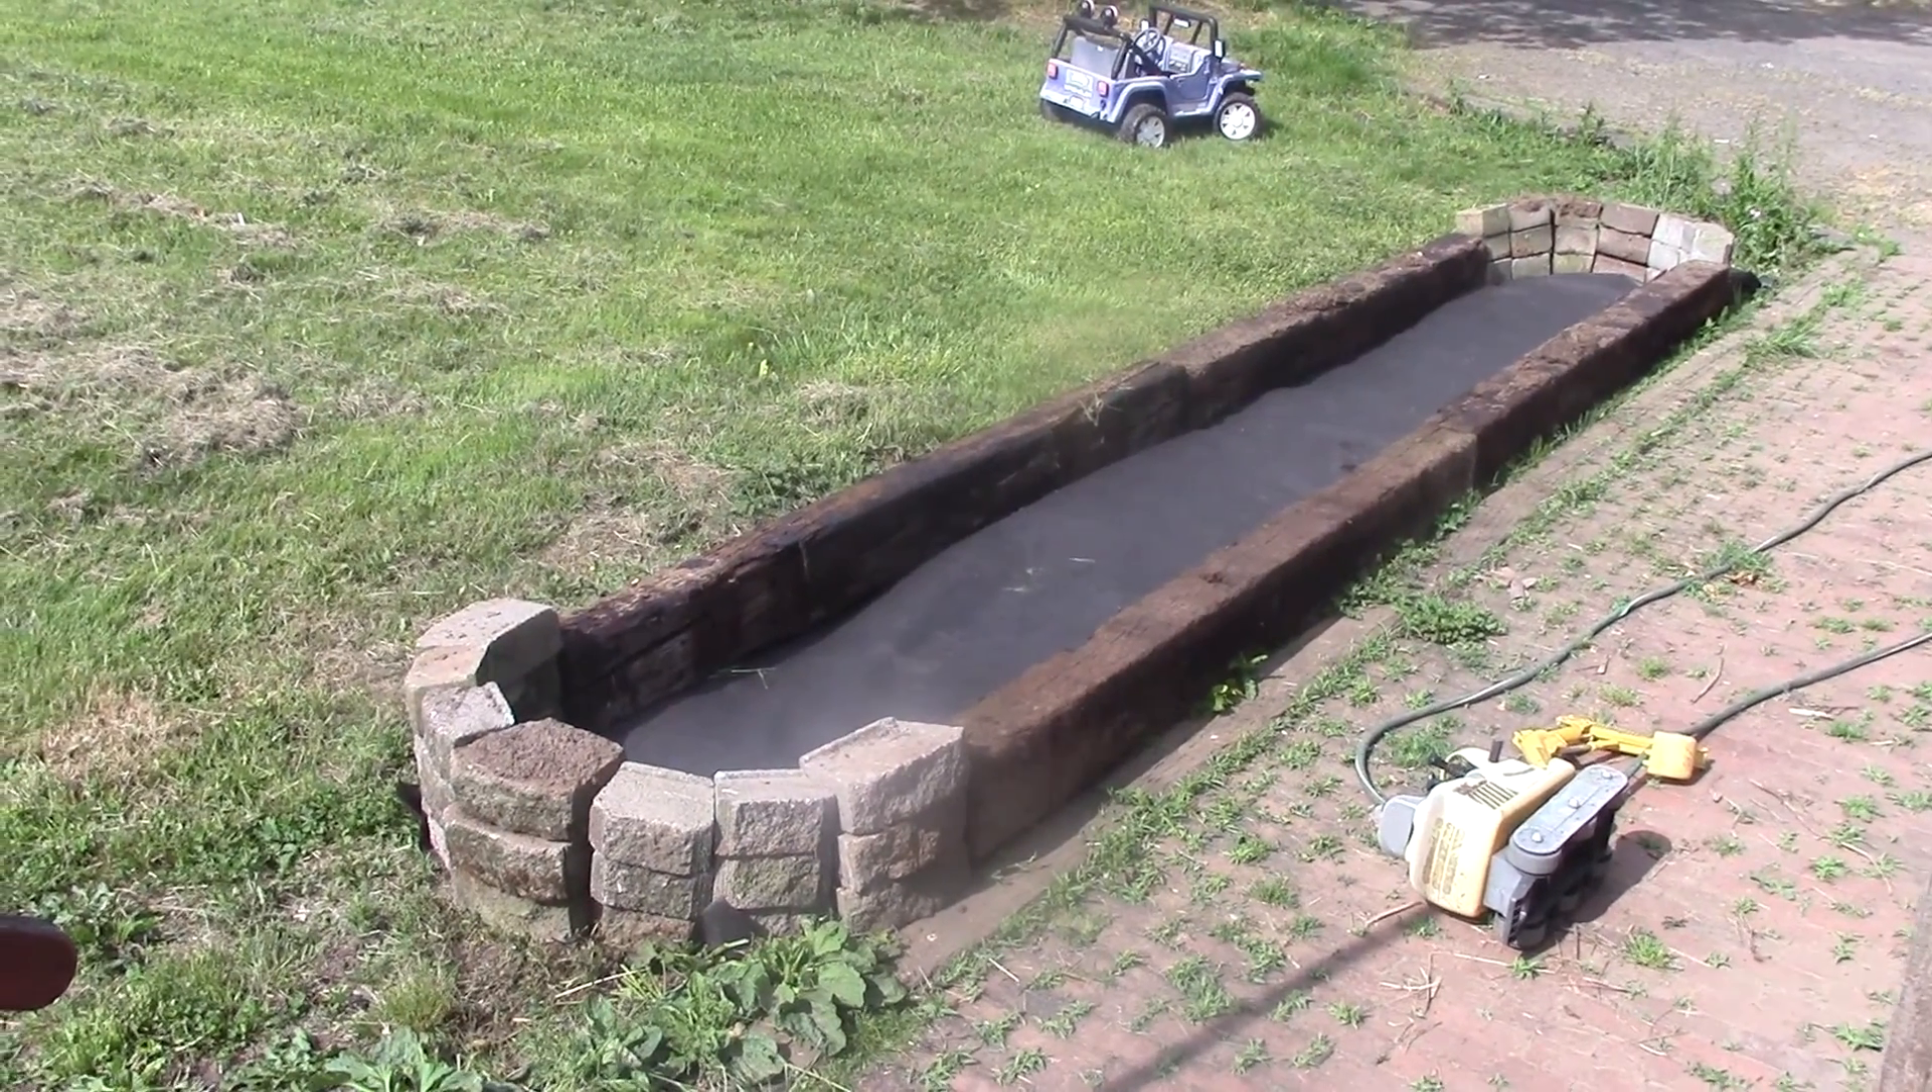We finished putting the garden bed together and now we're going to clean out the chickens tomorrow and fill her up with dirt and we'll be ready to plant our garden in there.